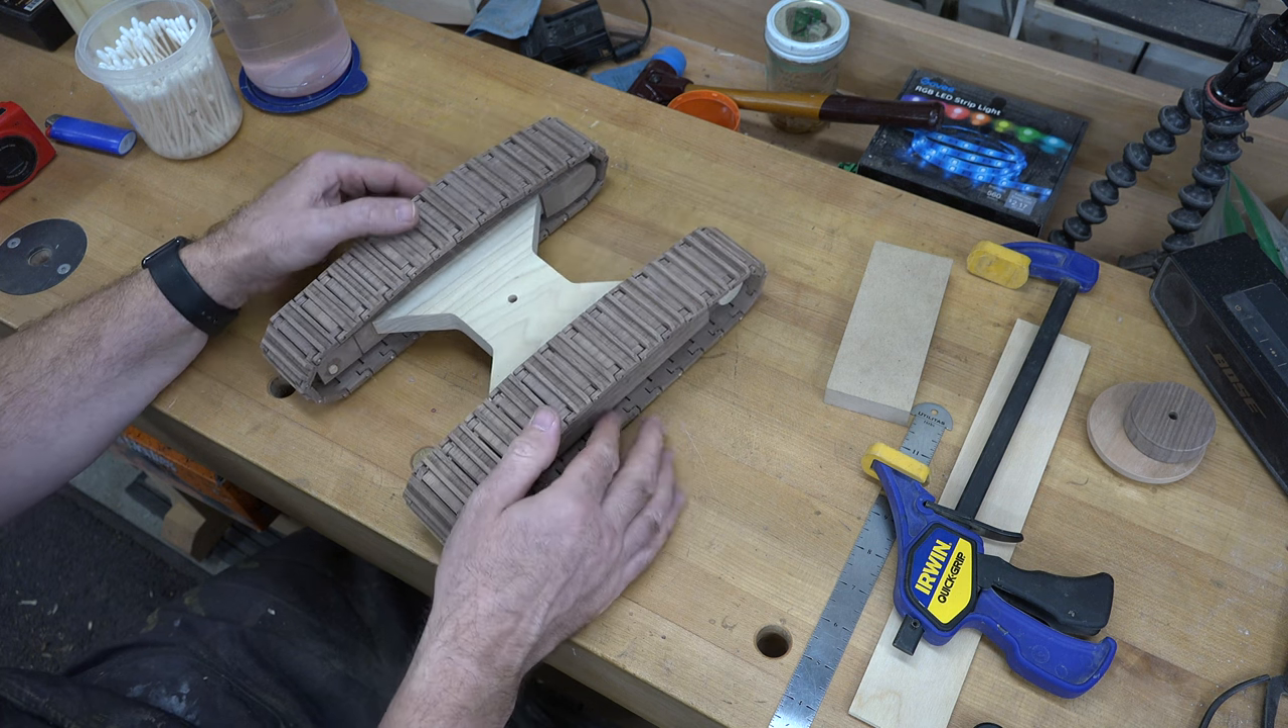So we'll just place them over top and then place a pin to join it together and that is our tracks completed.